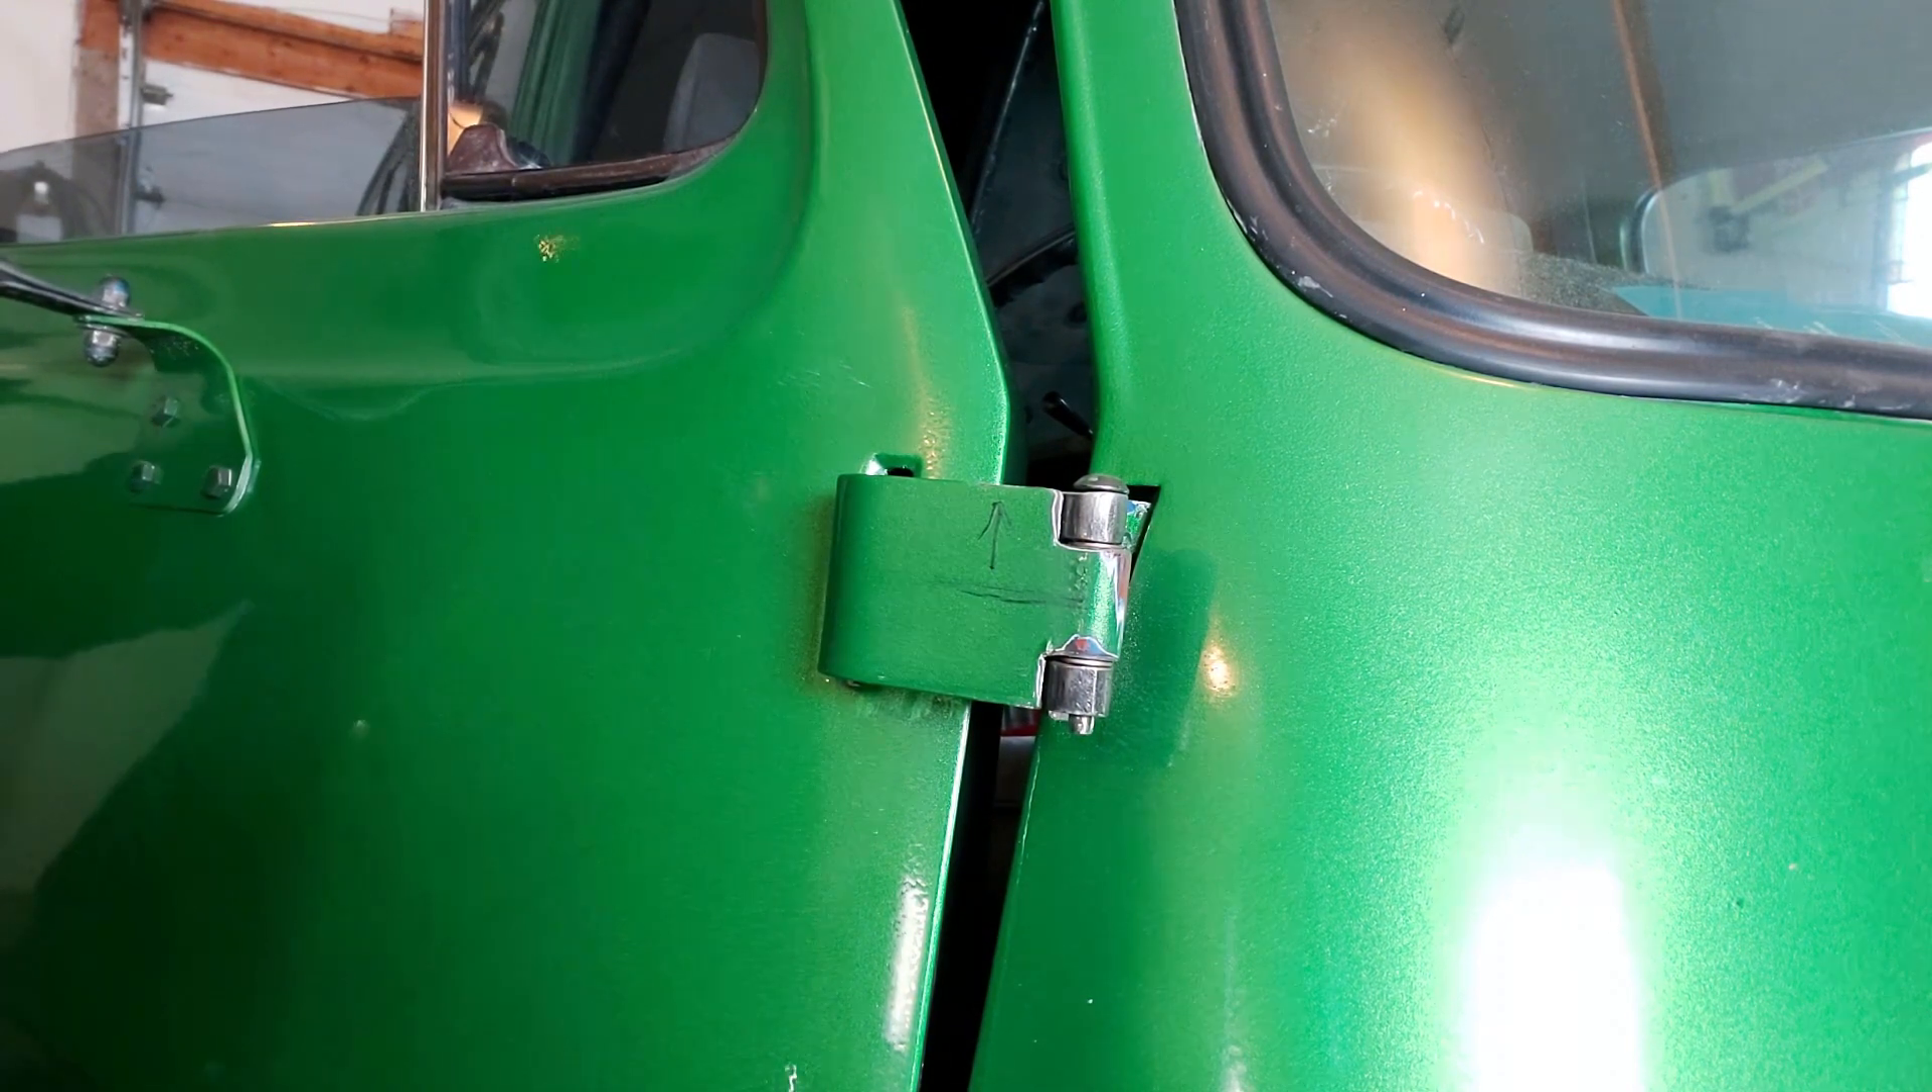So I got the hinge back on and I'll just lift up on the door and we'll see how it looks.